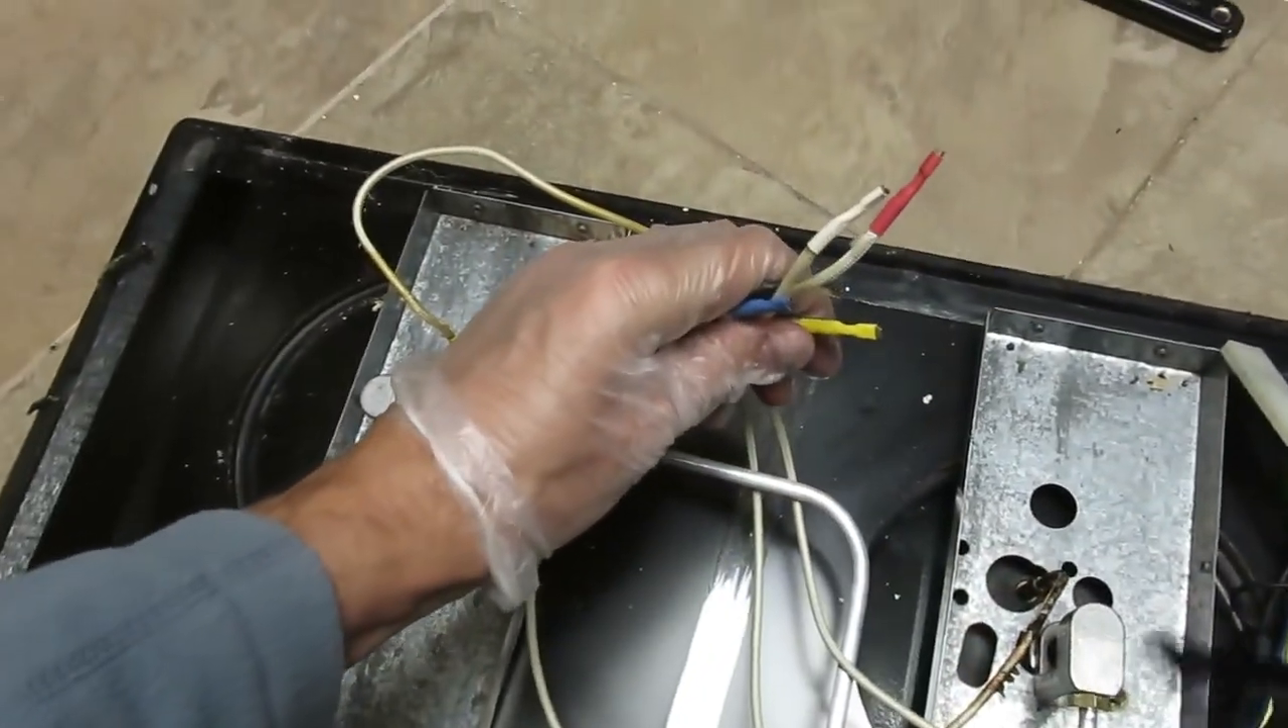Um also as you can probably see there's a mess of wires over here that I've disconnected.